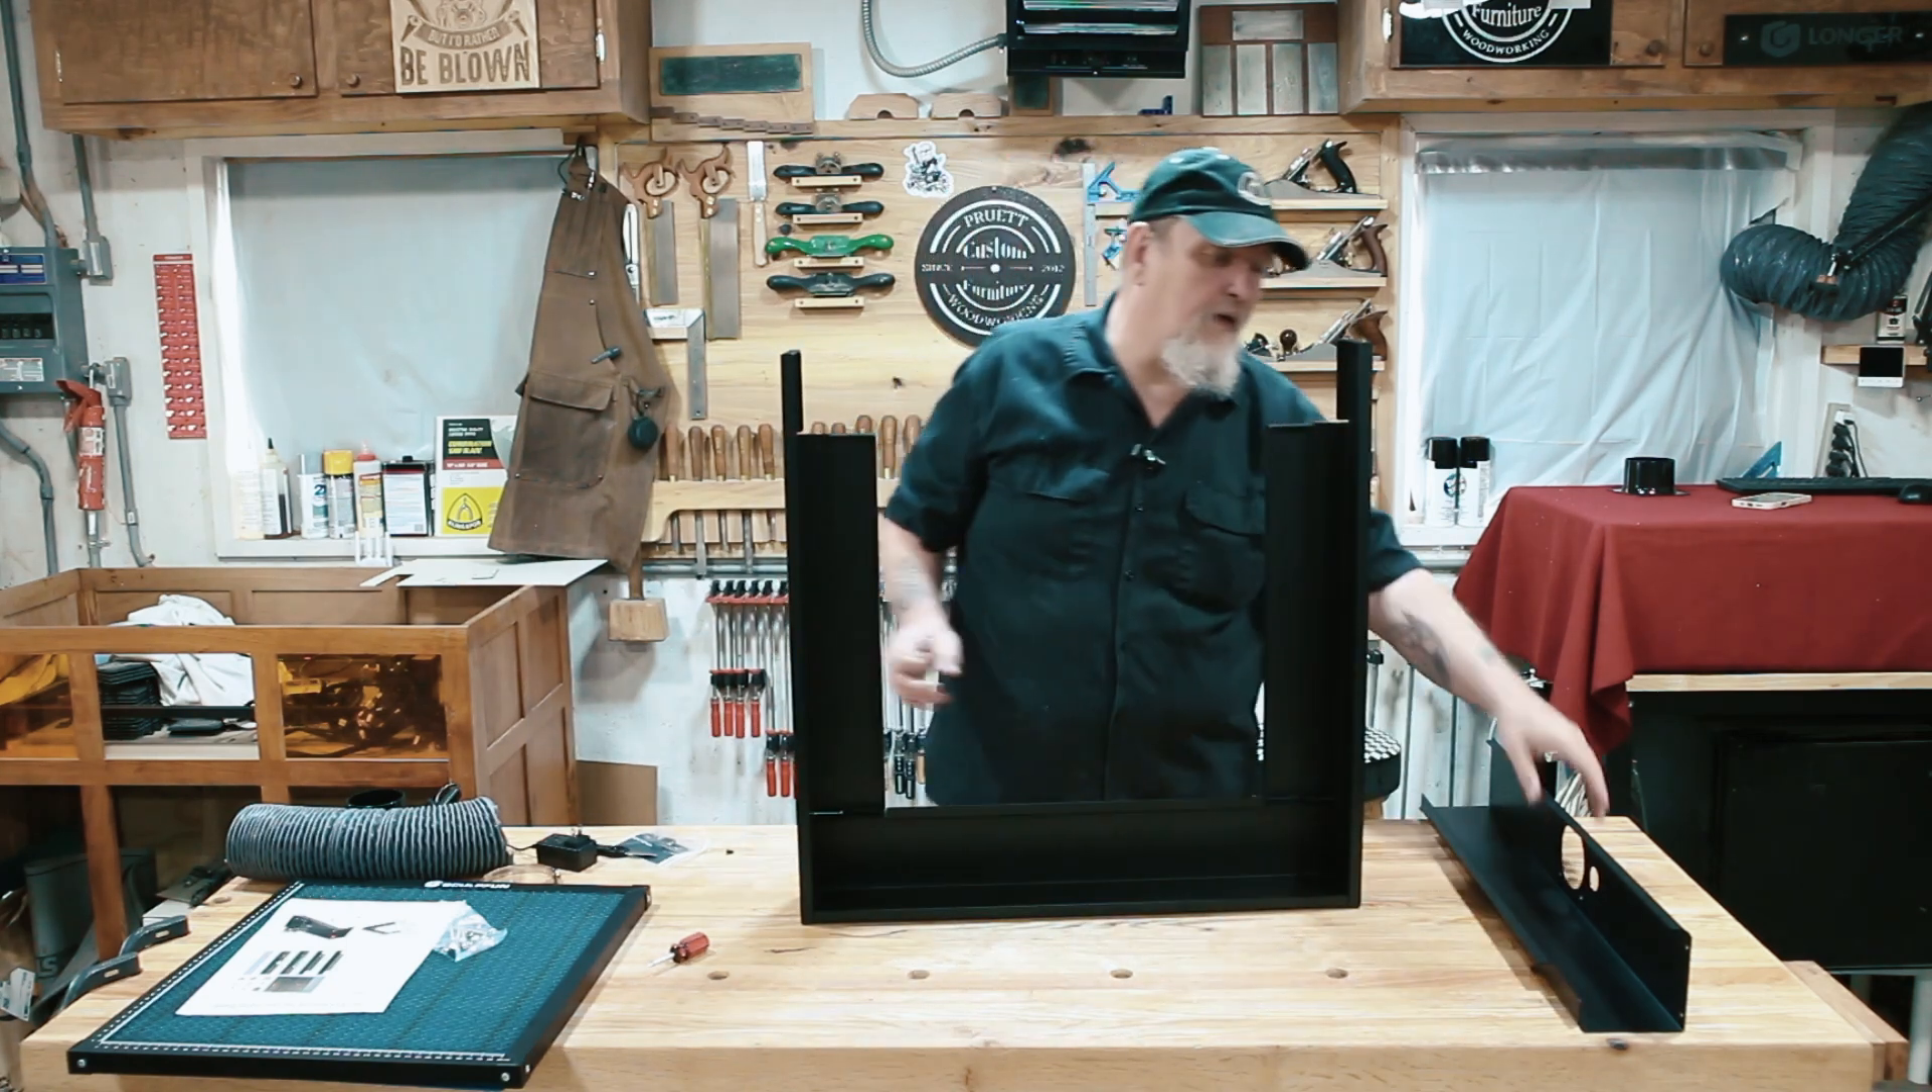Okay, there's two sides and all we have to do is put on the back.